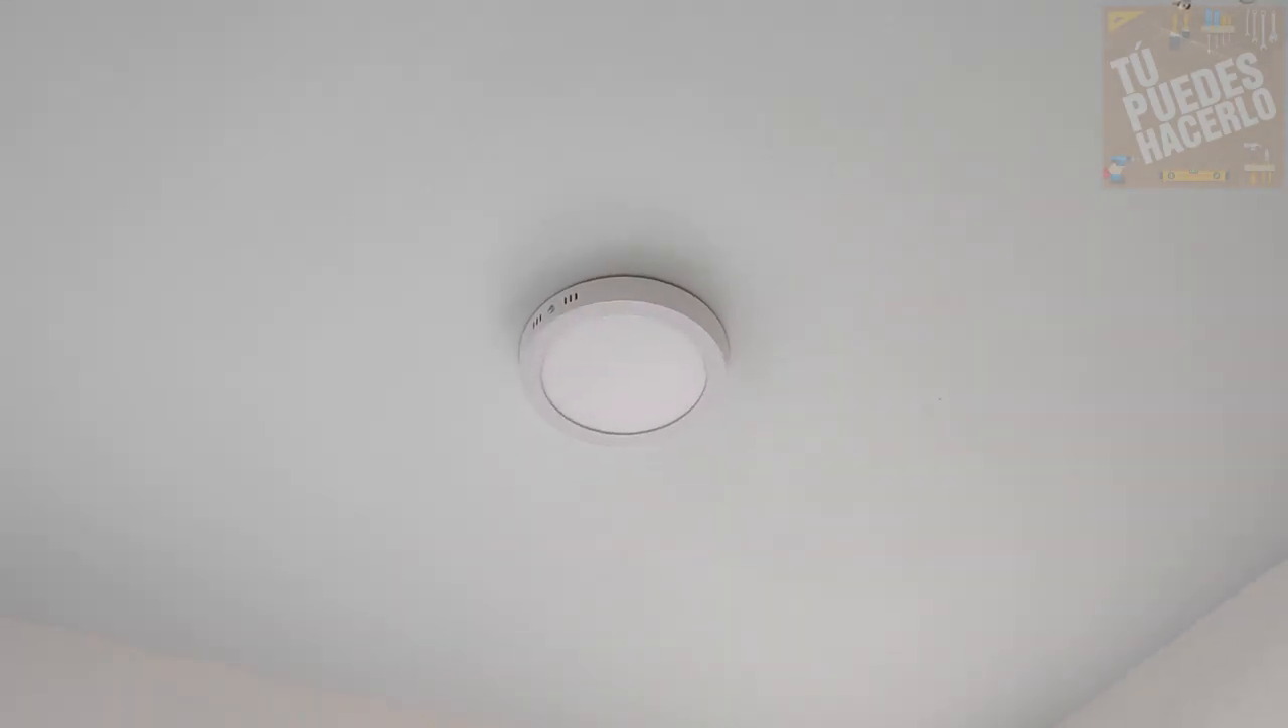Y así es como queda instalada esta lámpara.